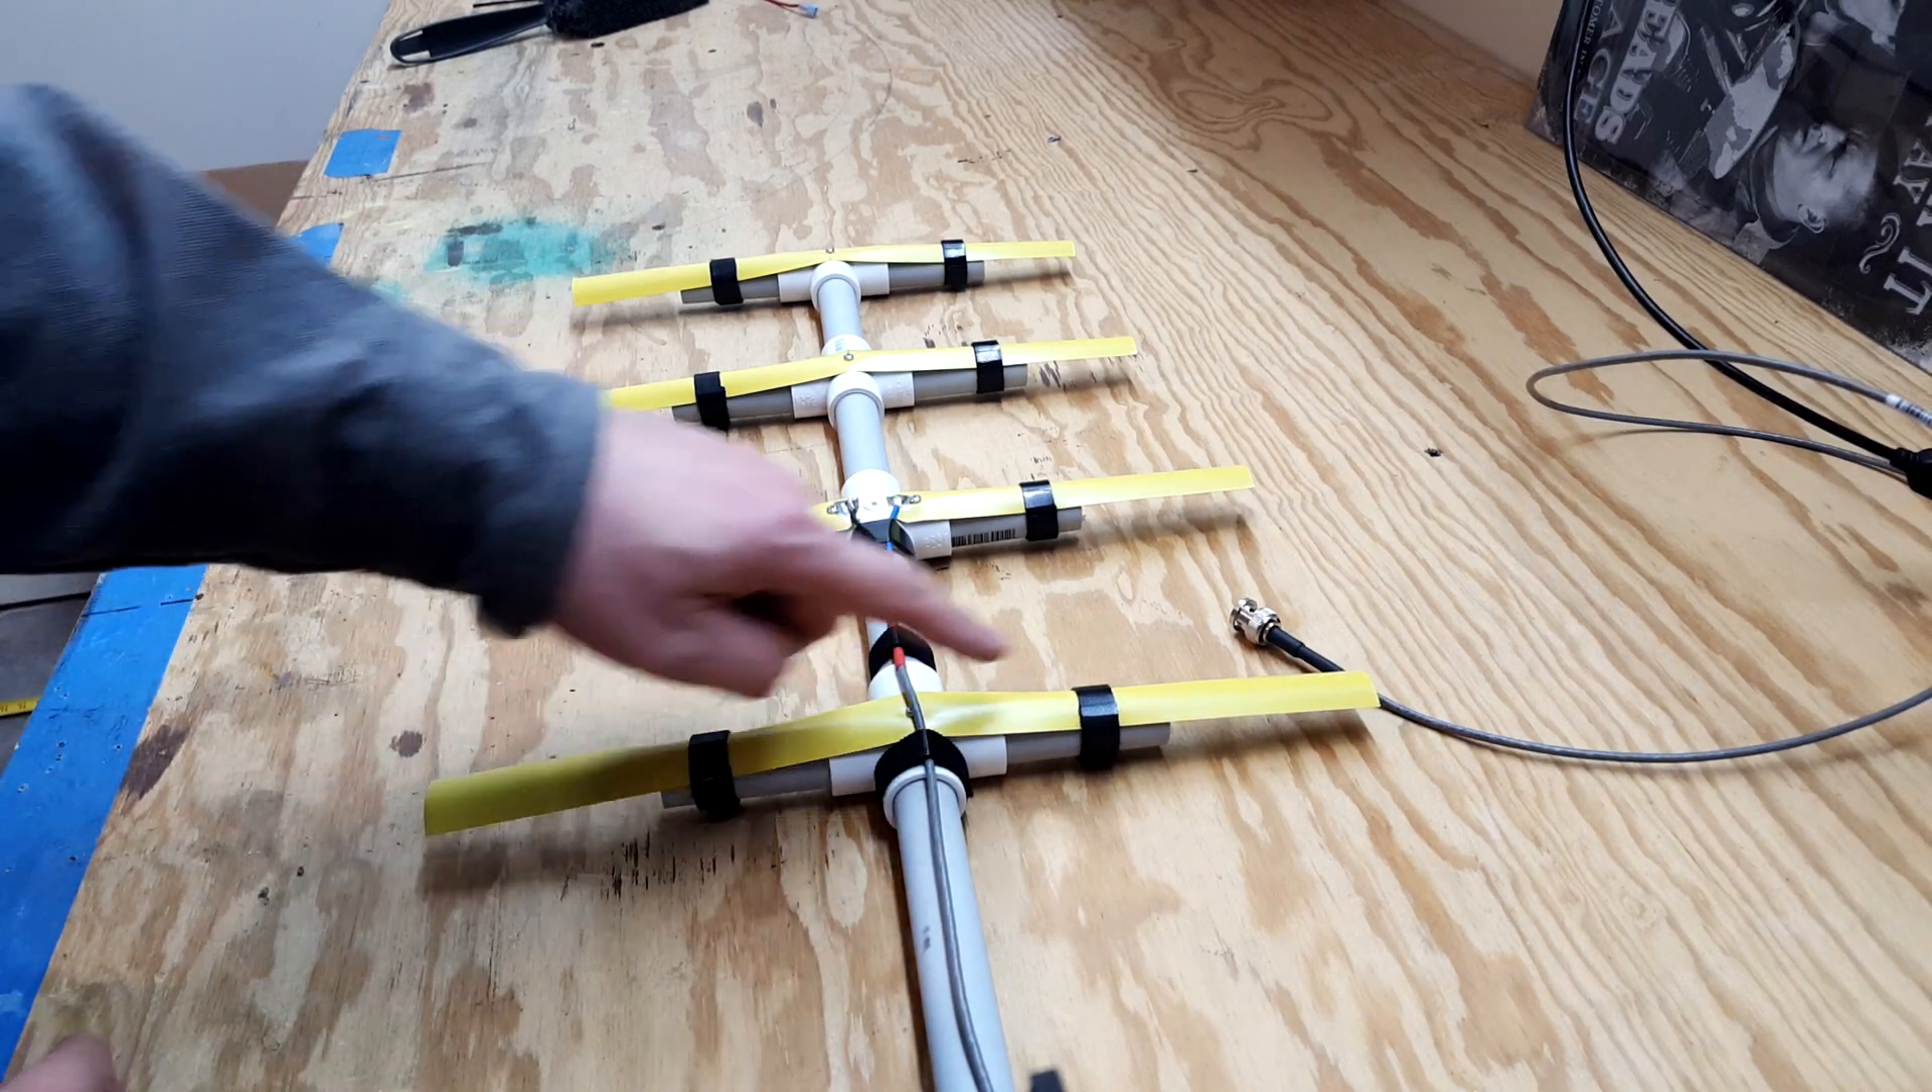I put my velcro on here.